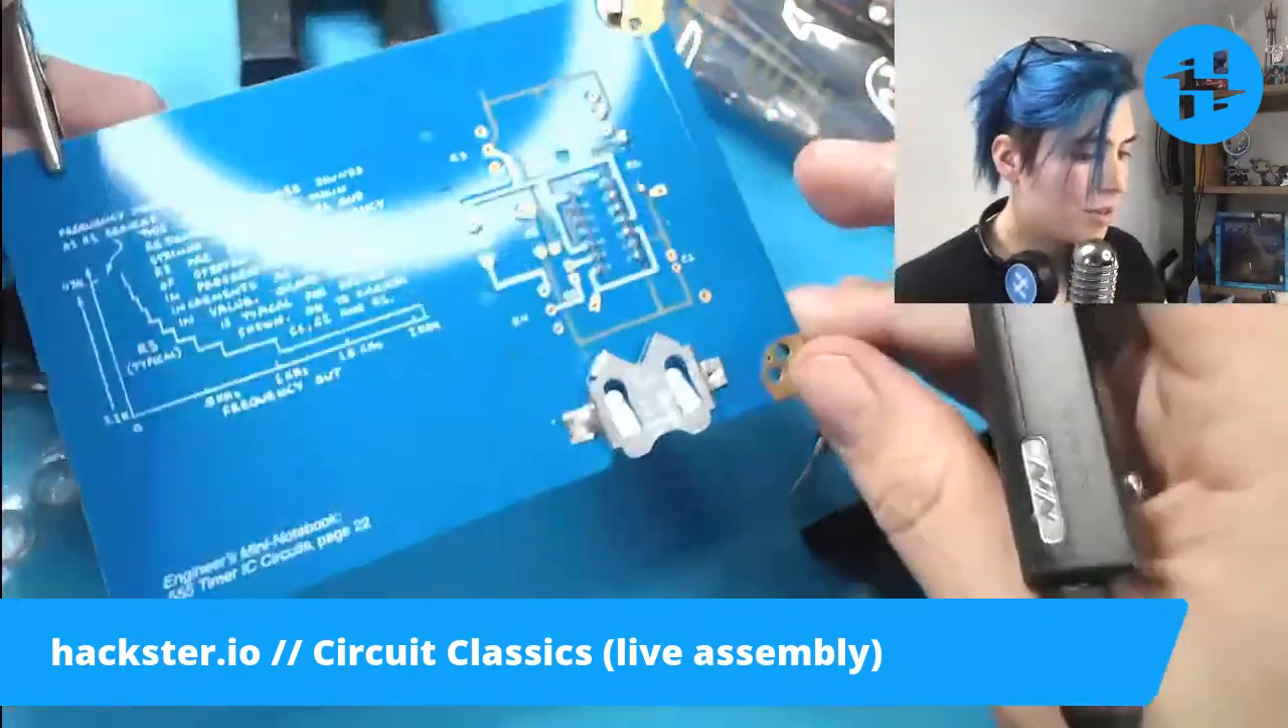So now we have our battery holder on there.